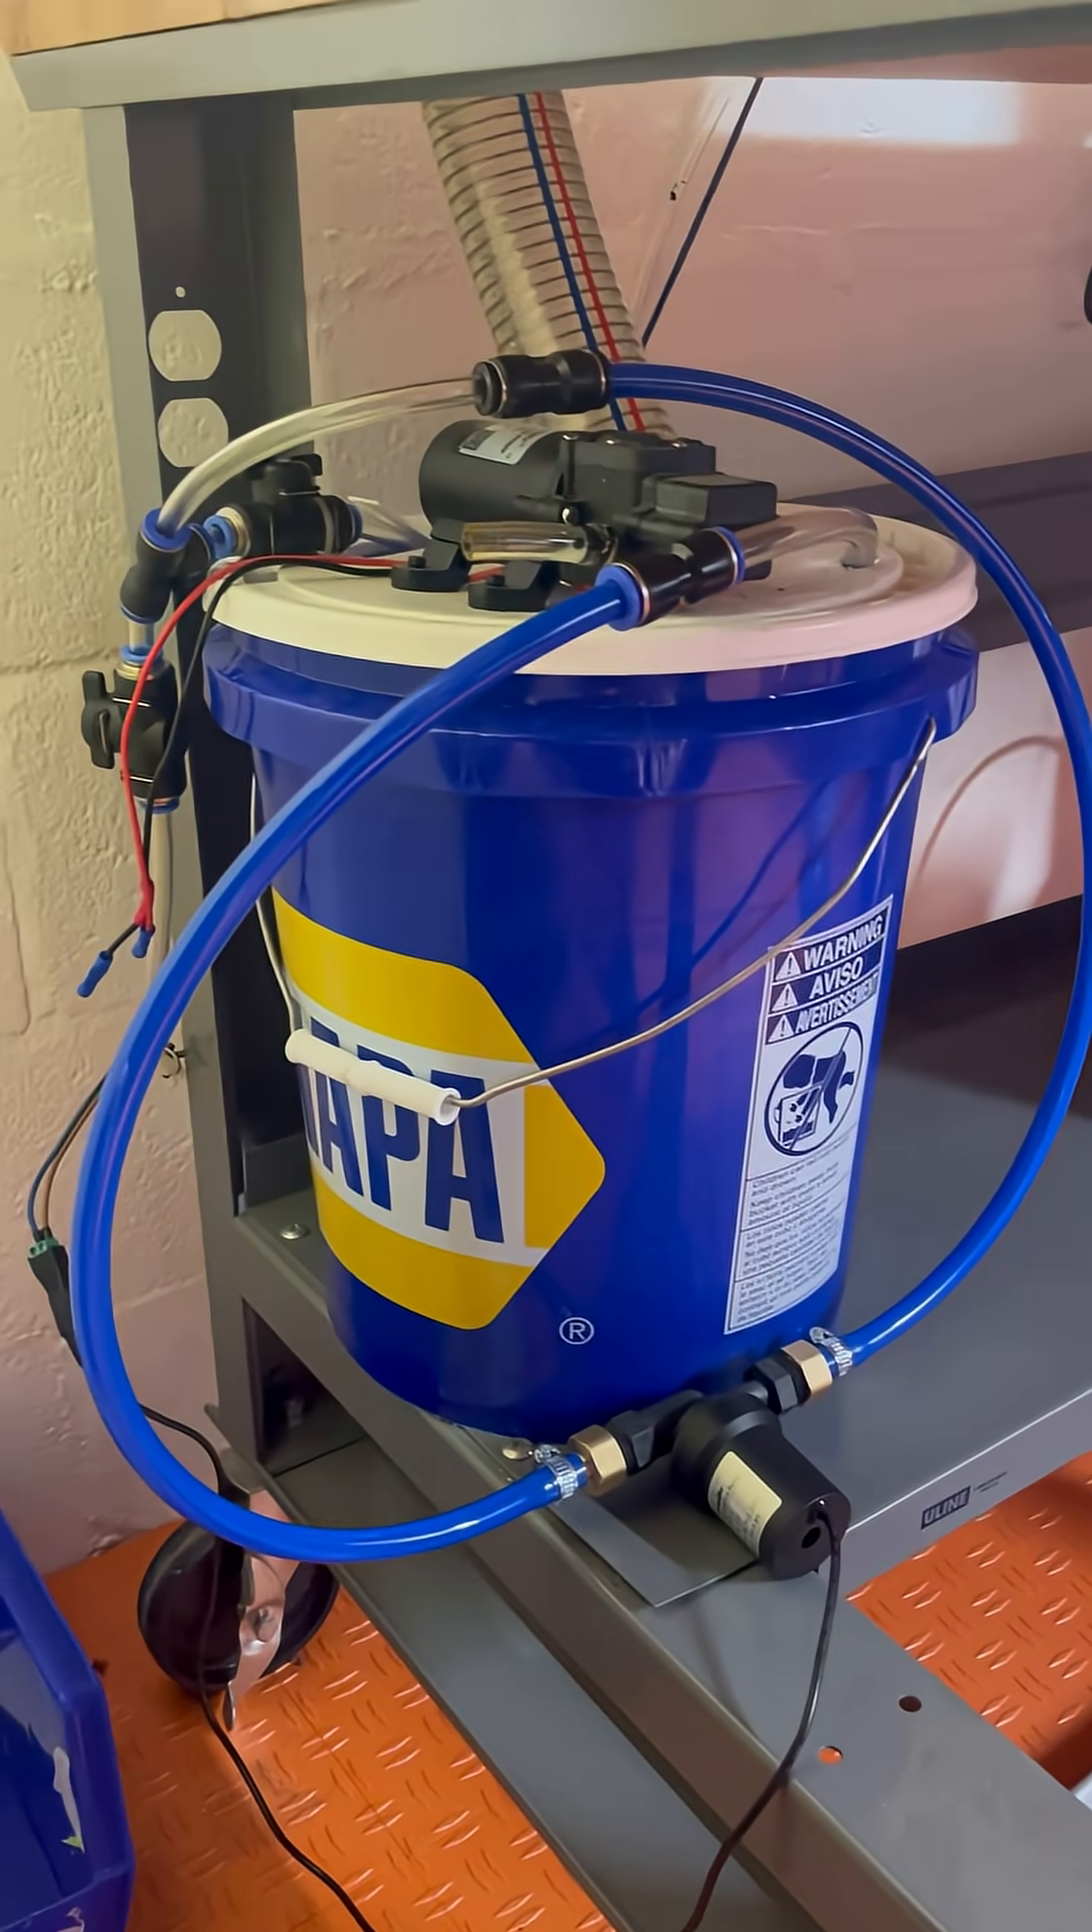Alright, so I've got my pump installed. It's plumbed in with plenty of extra hose in case I decide to move it or mount it in a different orientation.